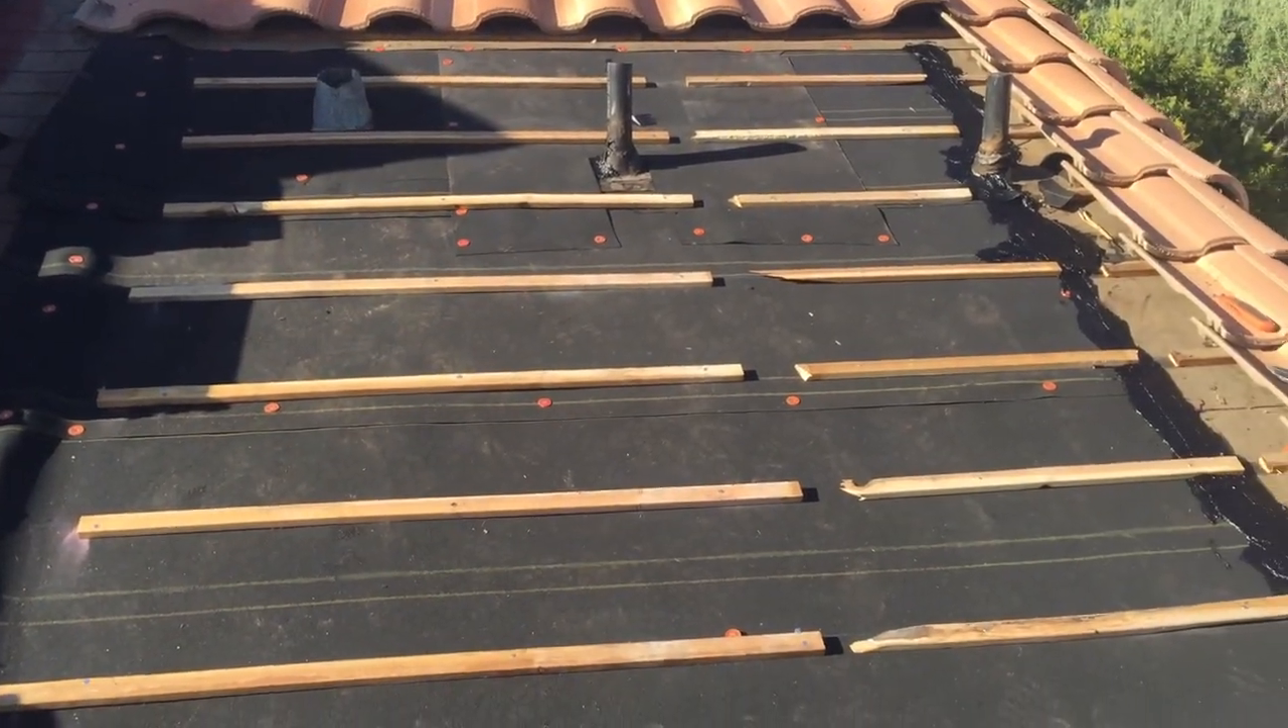Now we've gone ahead and finished out the the dry -in phase. All the paper is new.